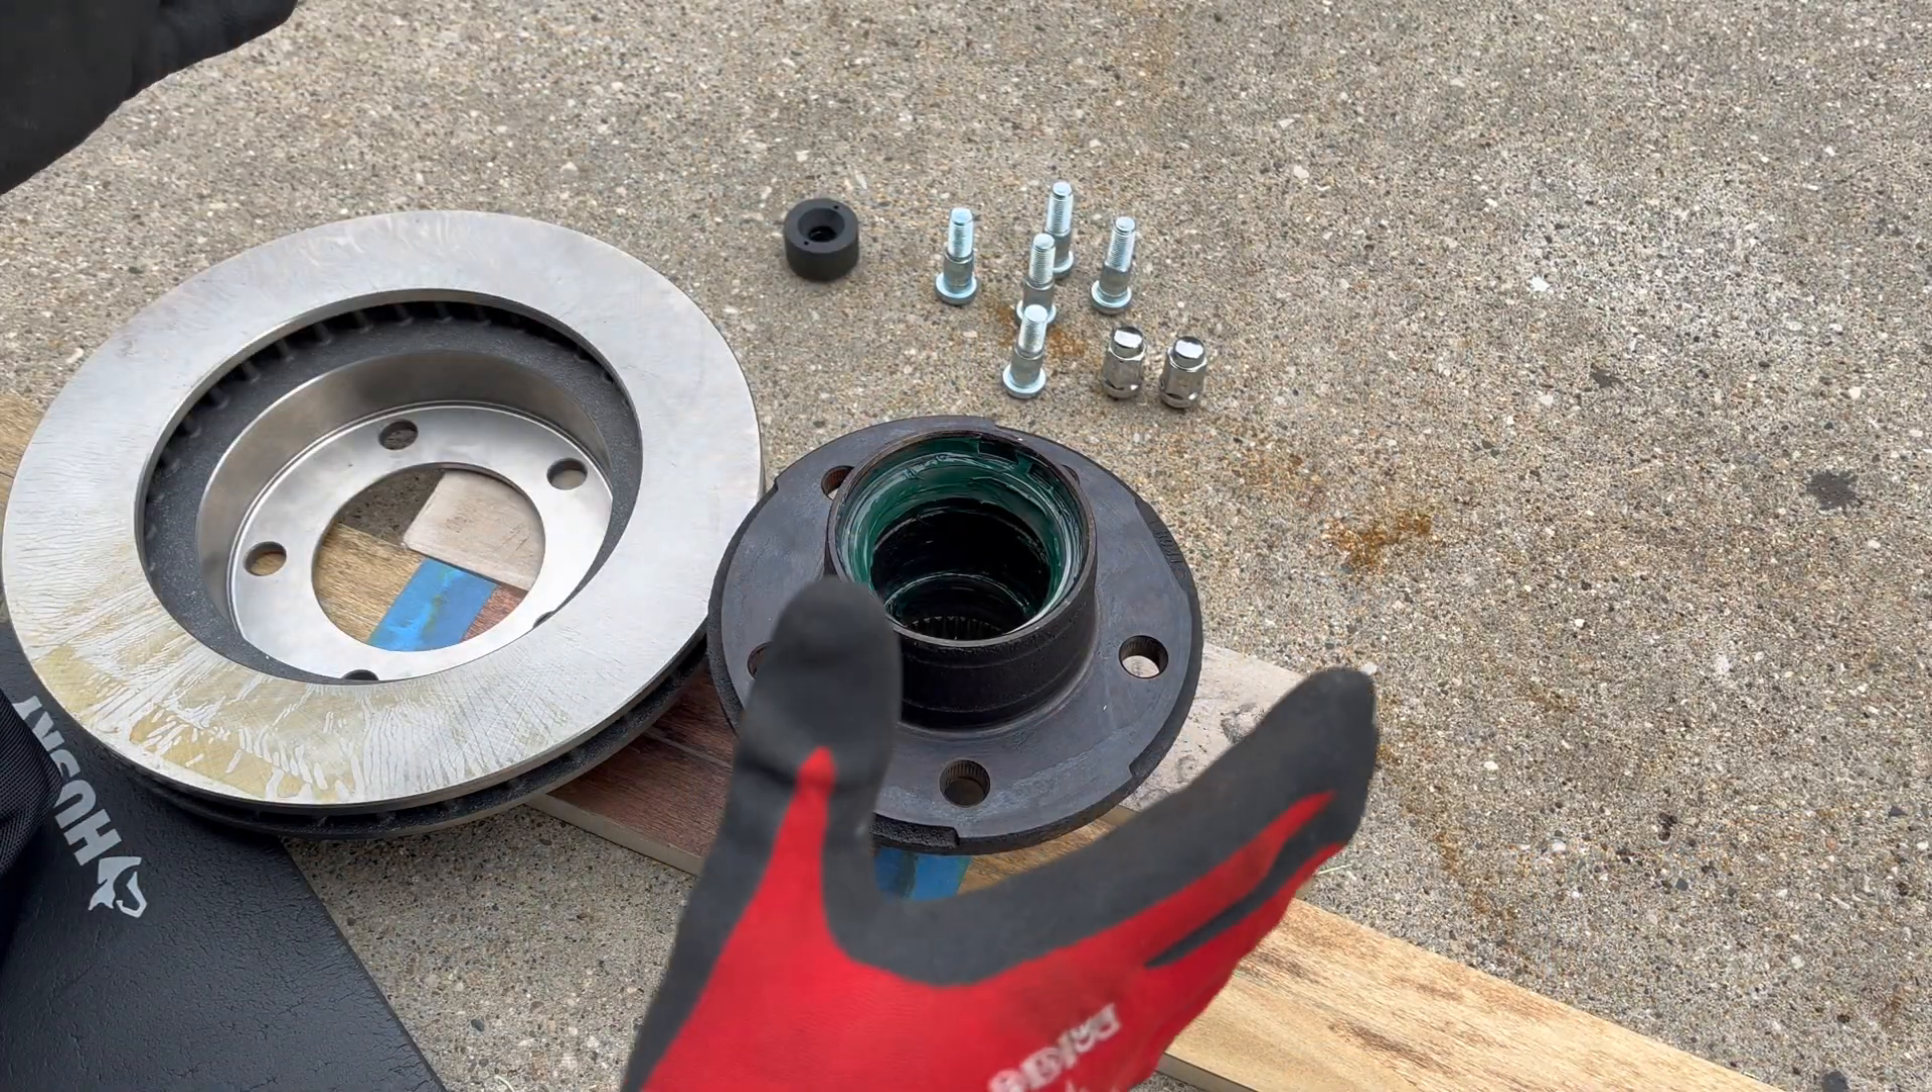All right guys so we have our hub here and the only thing left to do is to attach the rotor and of course your wheel studs right back there.